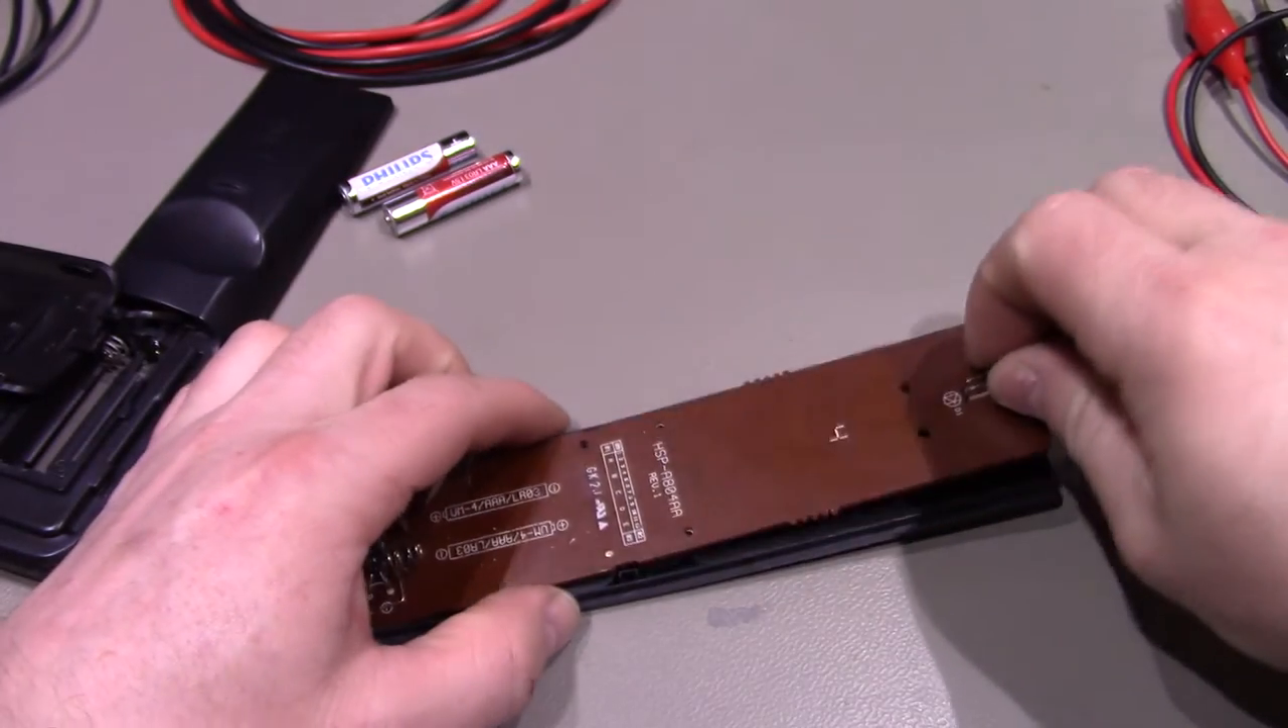So that's the back cover off.